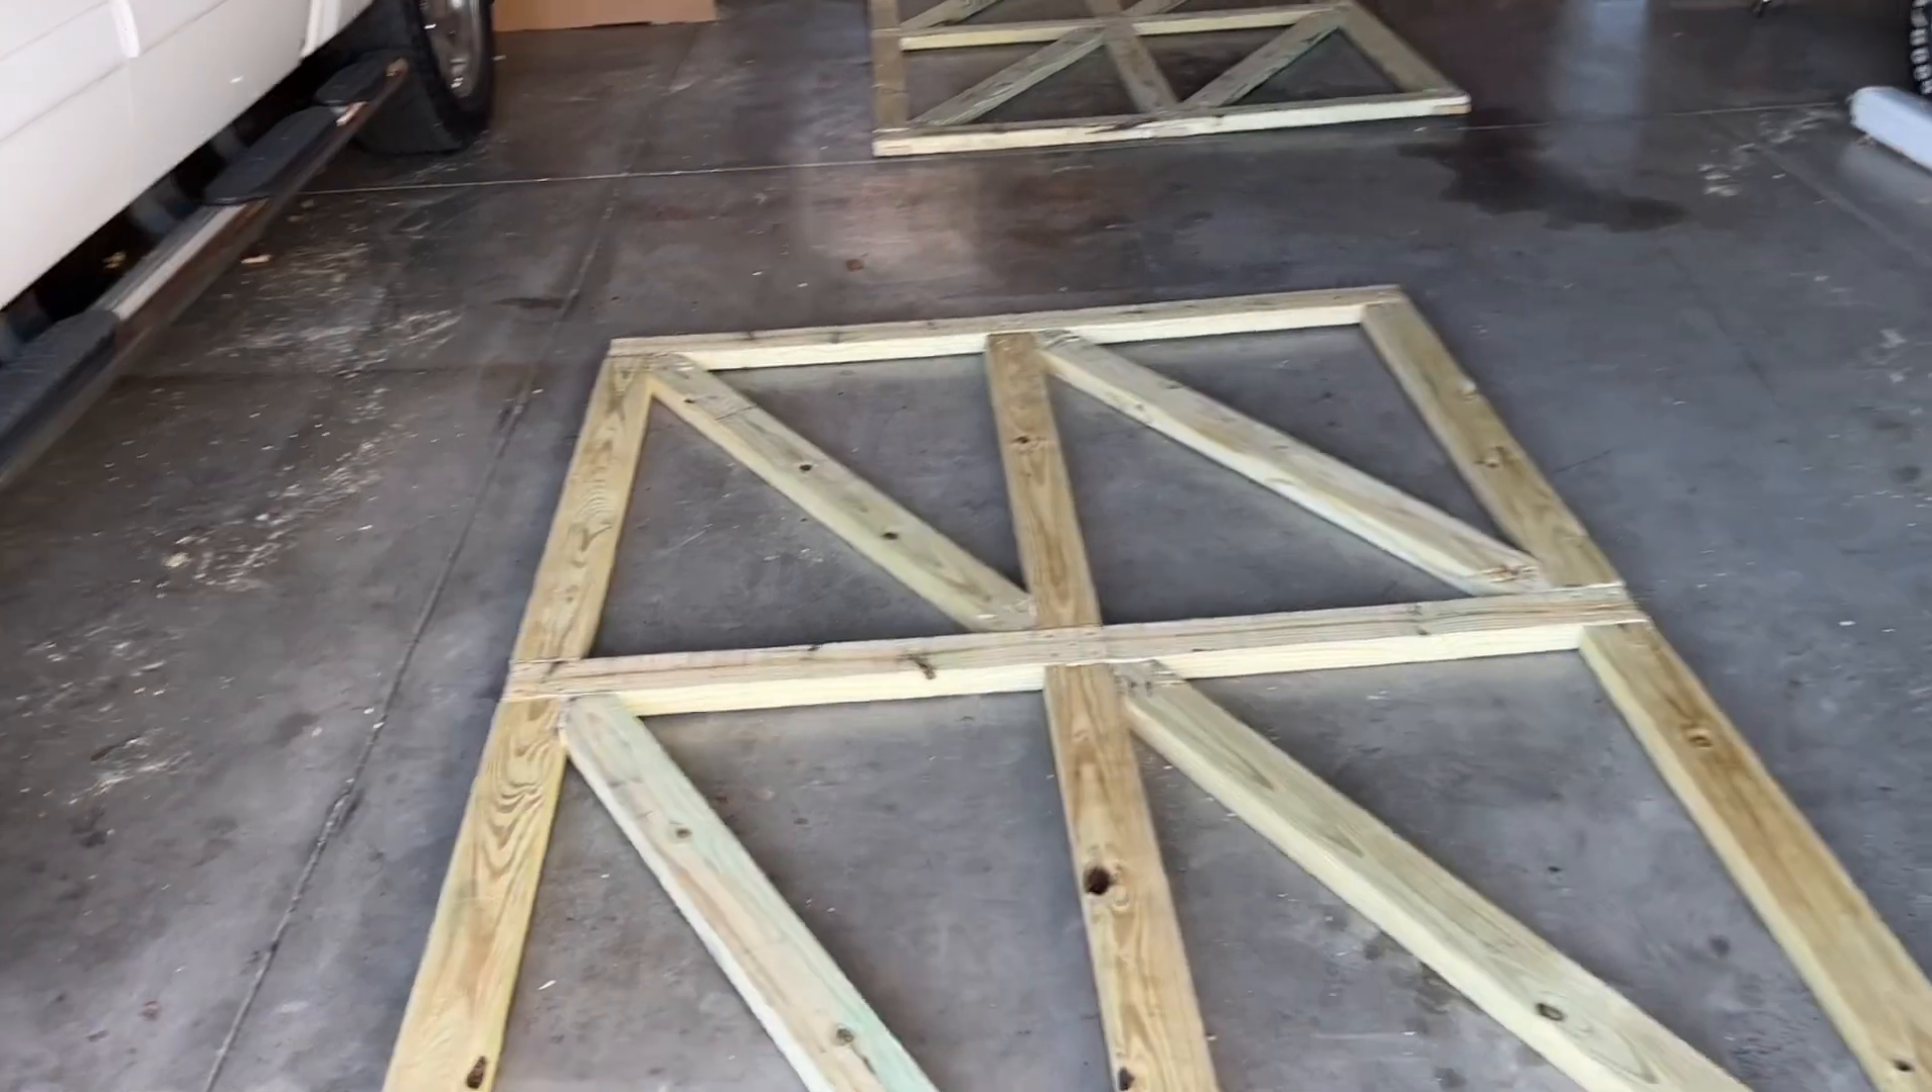So as you can see, I've put all the diagonal cross members.